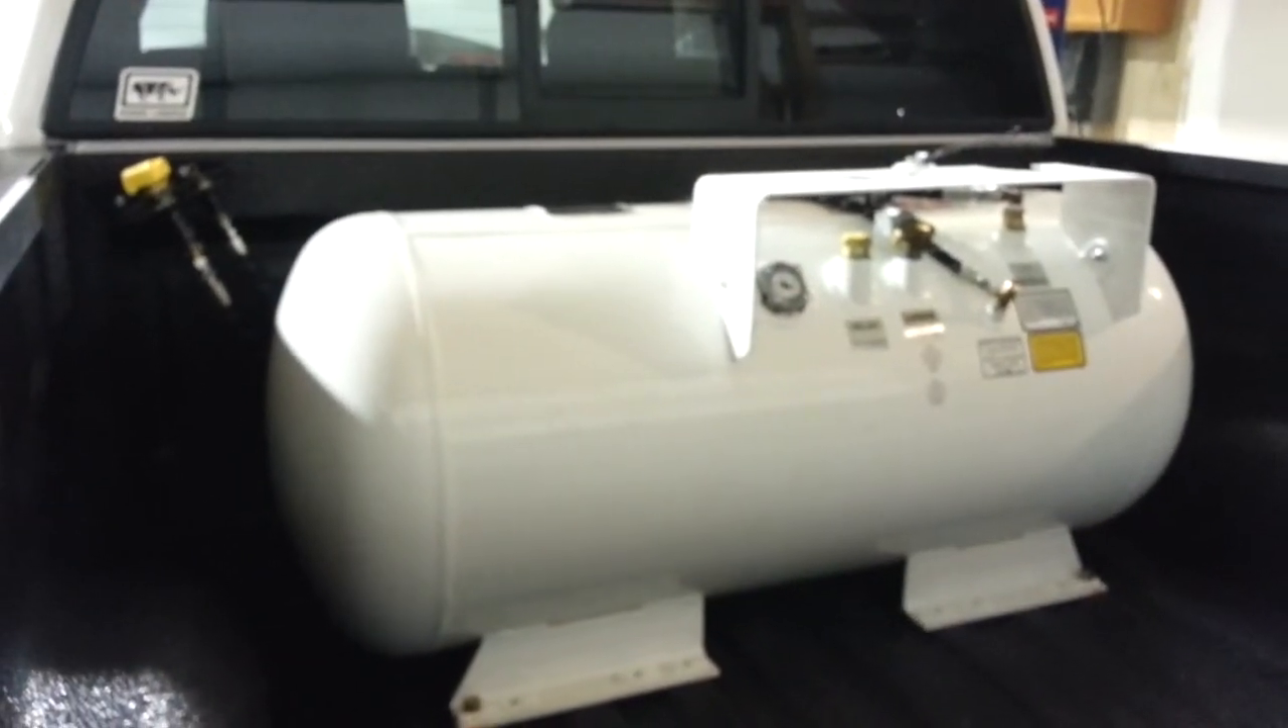This is a picture of our tank that I've already installed into the bed.